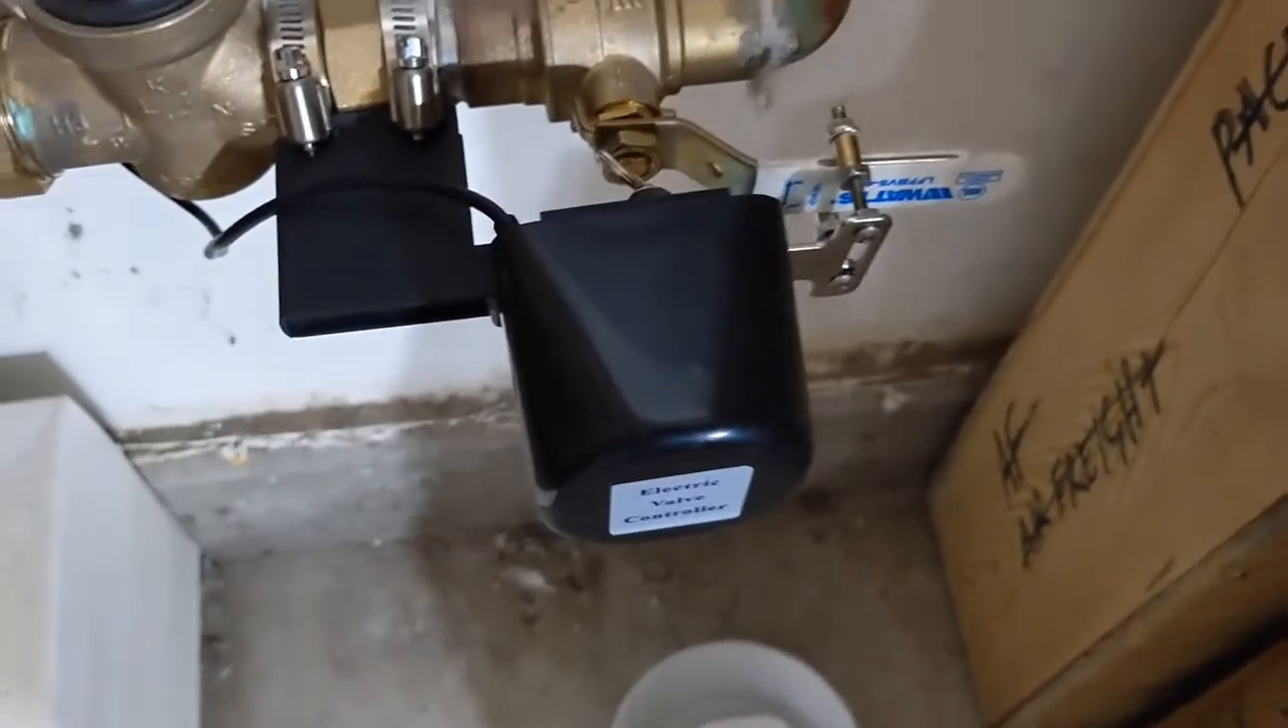Okay, so I have the water valve hooked up. It's sitting on the handle.